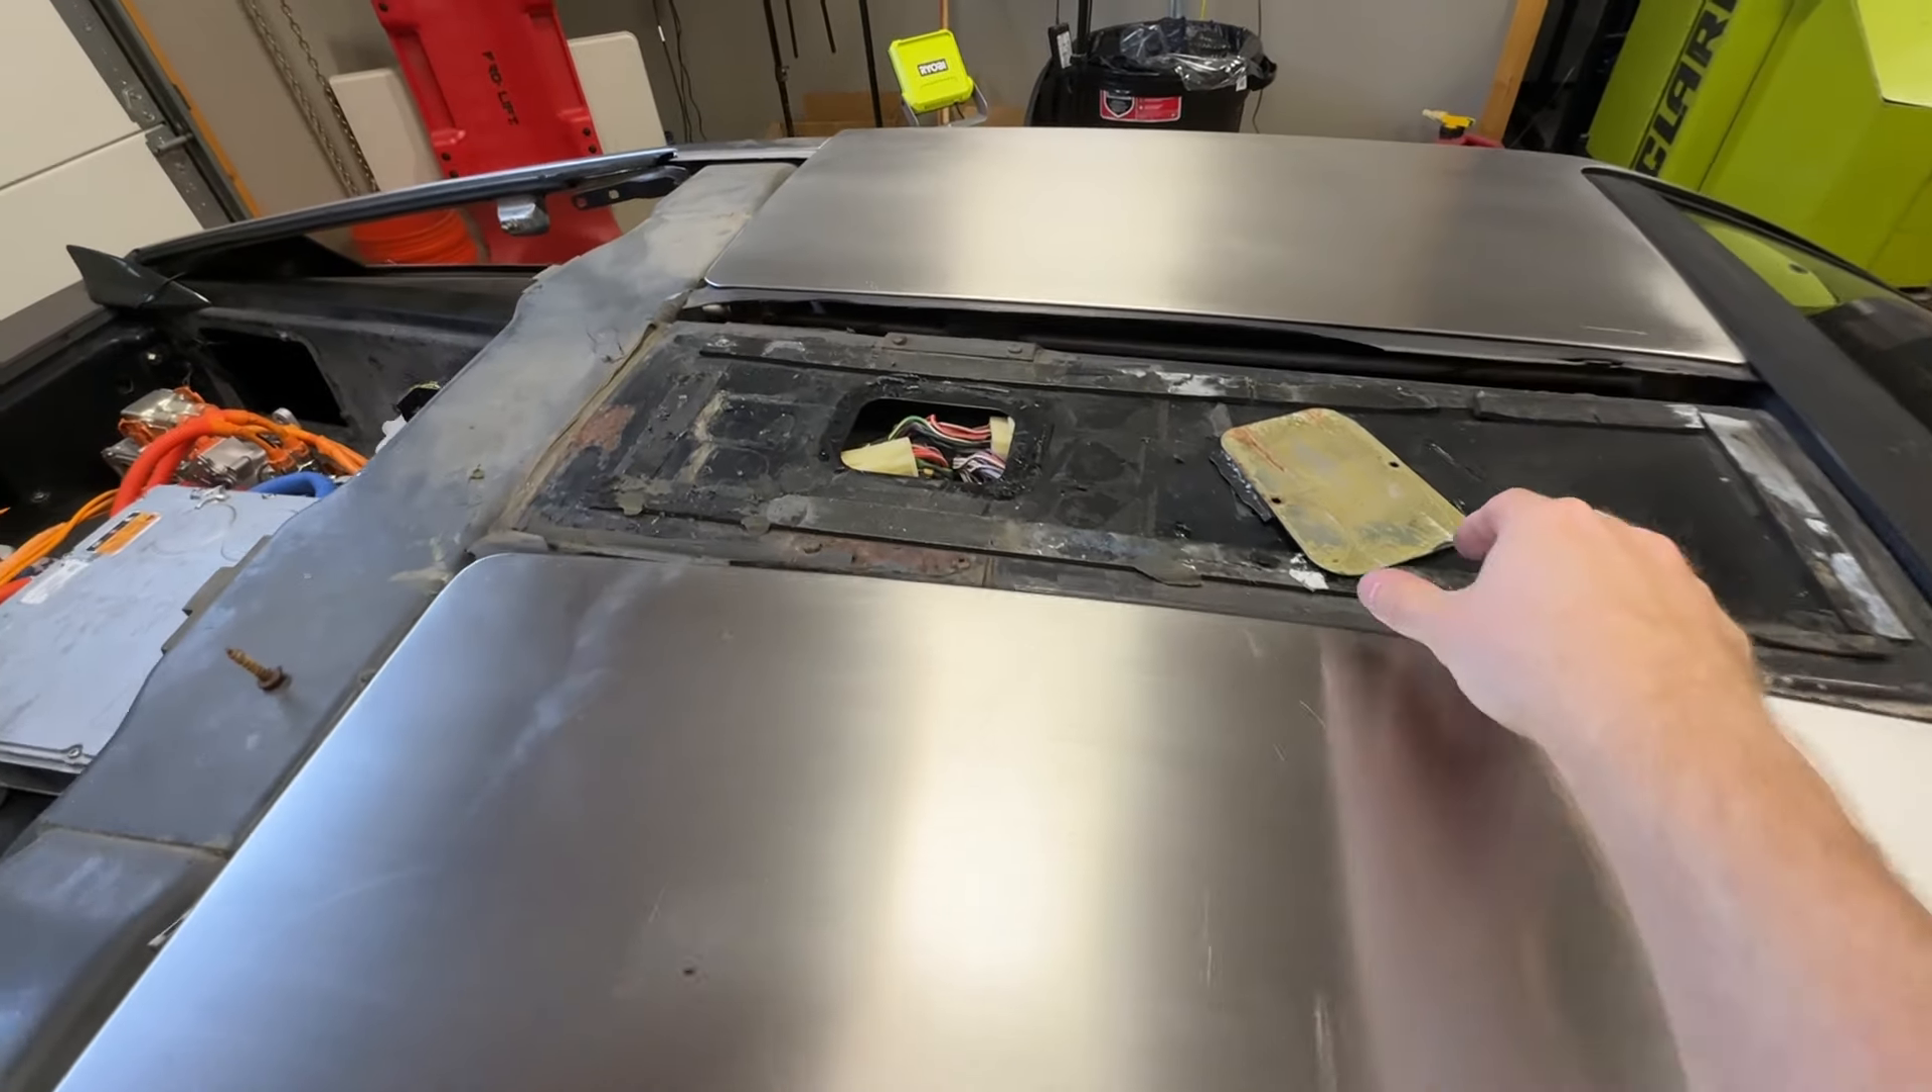Uh, and then I've also removed this little cover panel.